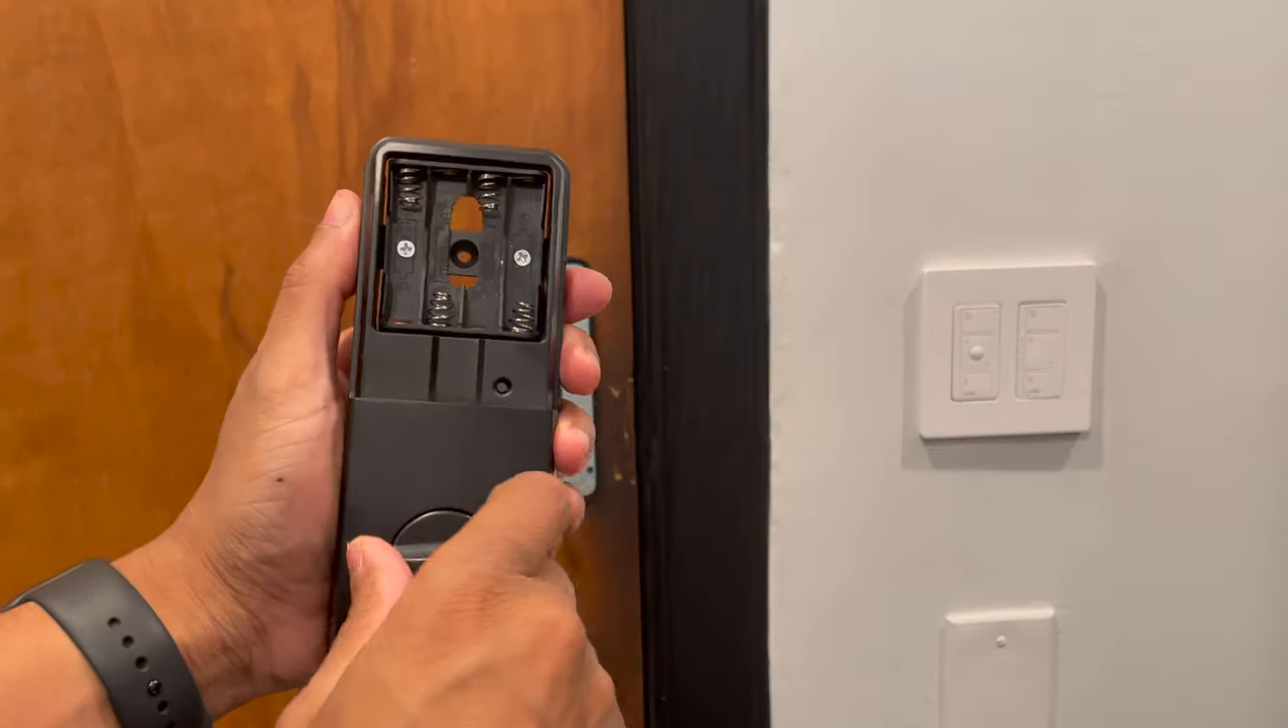As you can see, I removed the cover, which goes over the batteries.